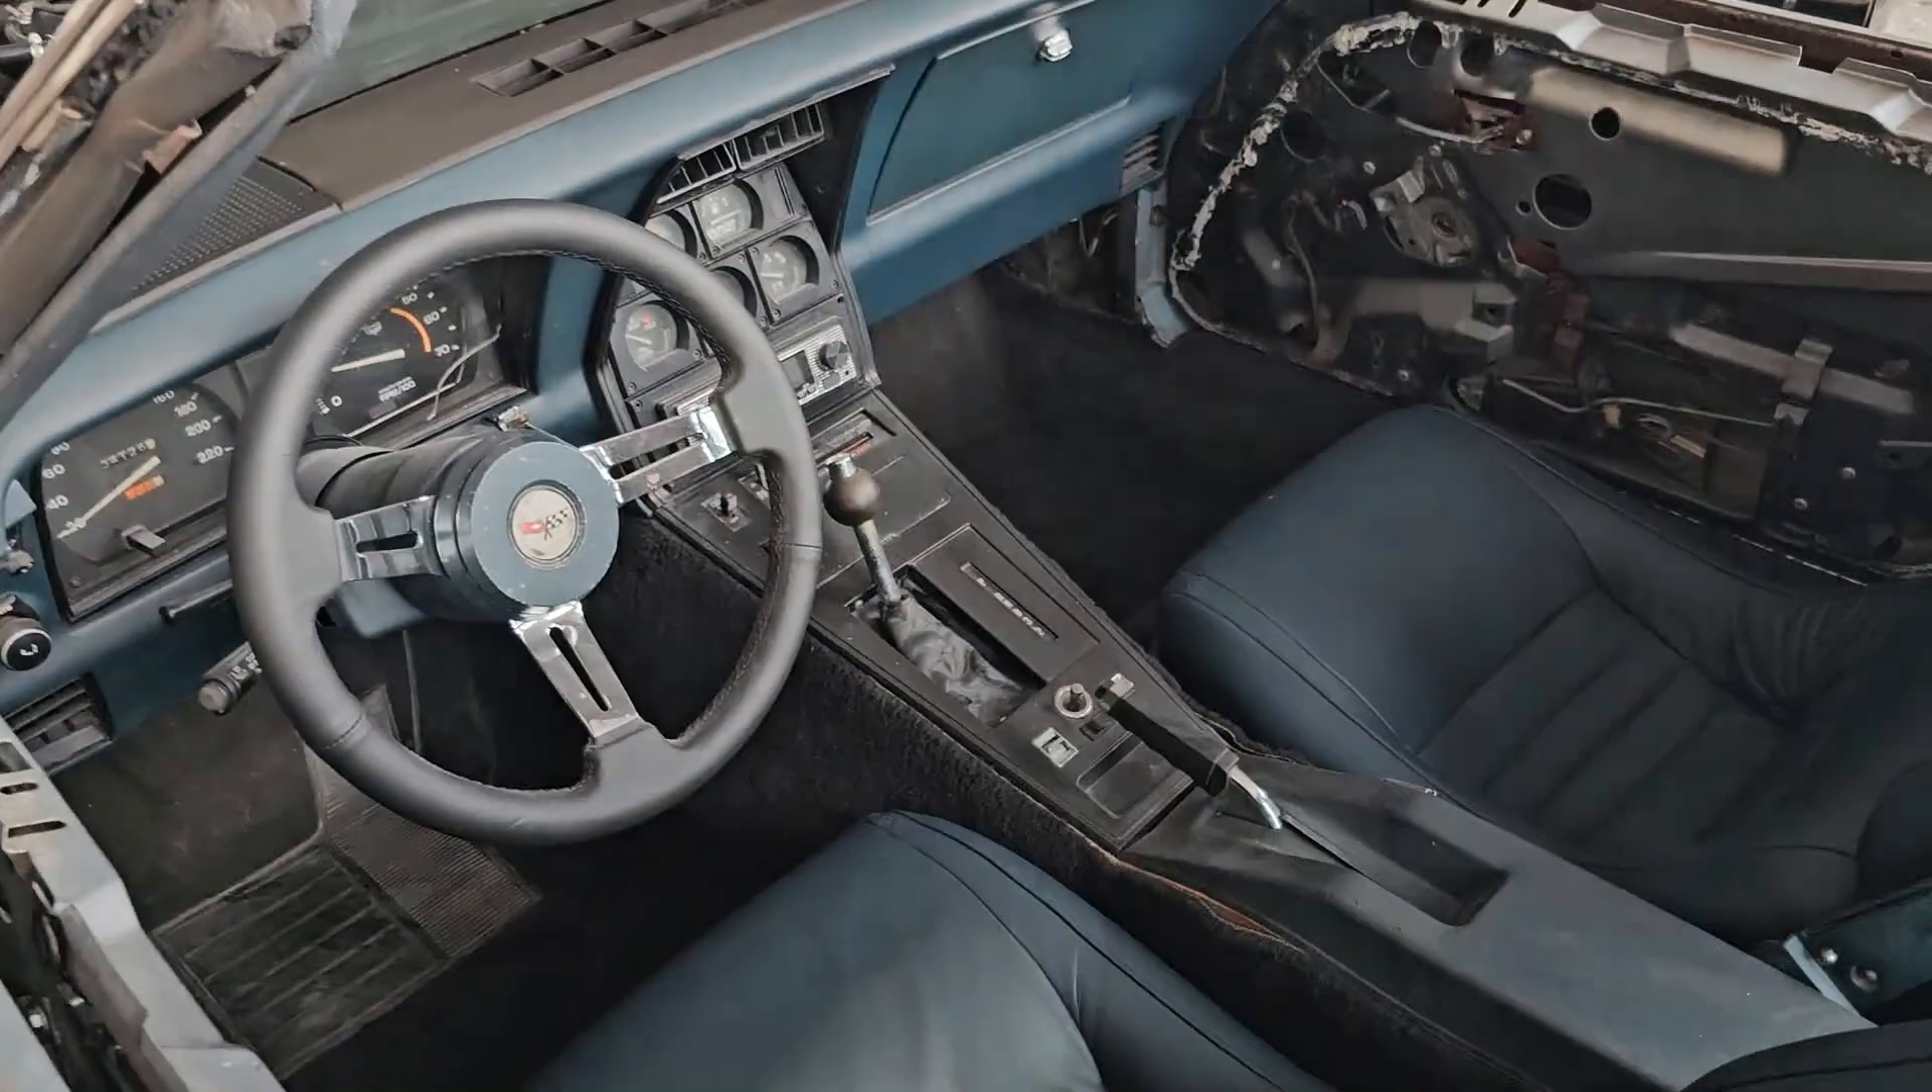Die Türpaneele sind noch nicht wieder drin, weil die Fenster noch nicht drin sind.